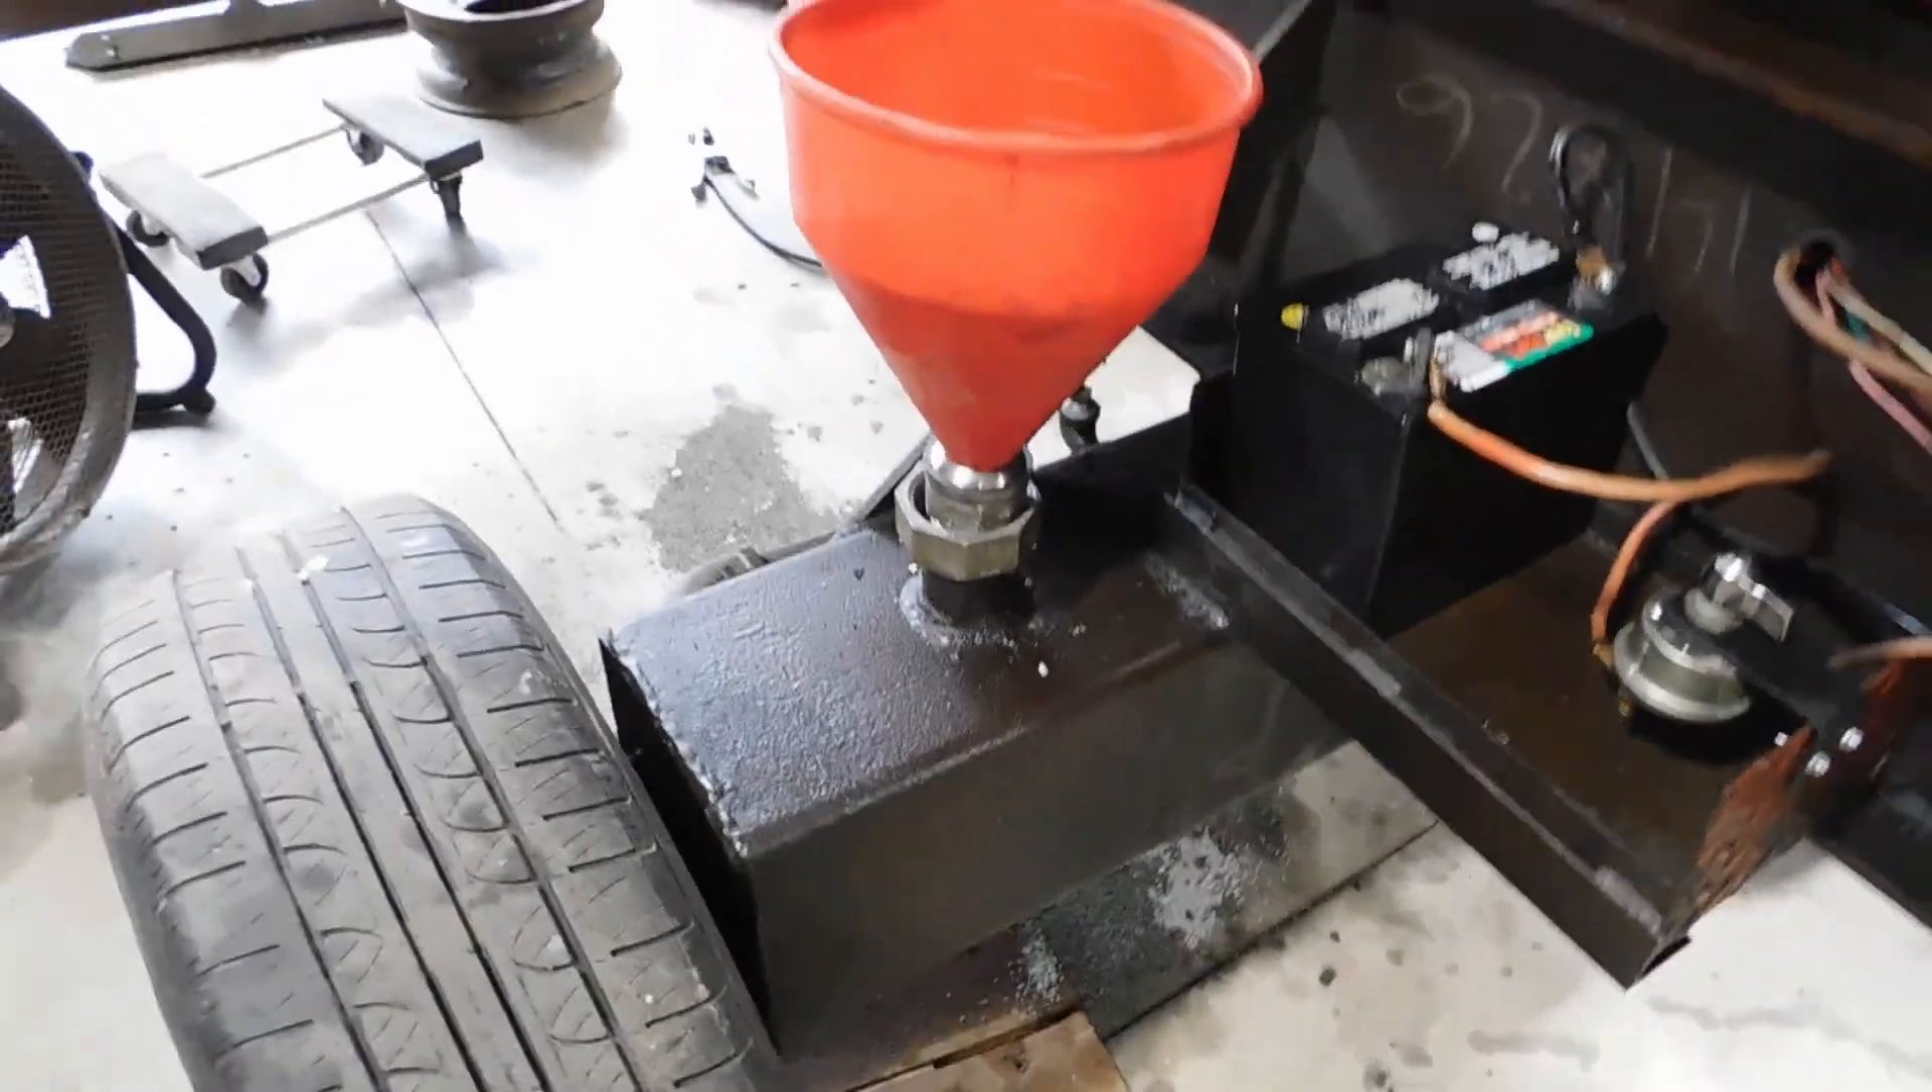I already got the union mounted on the actual original tank.